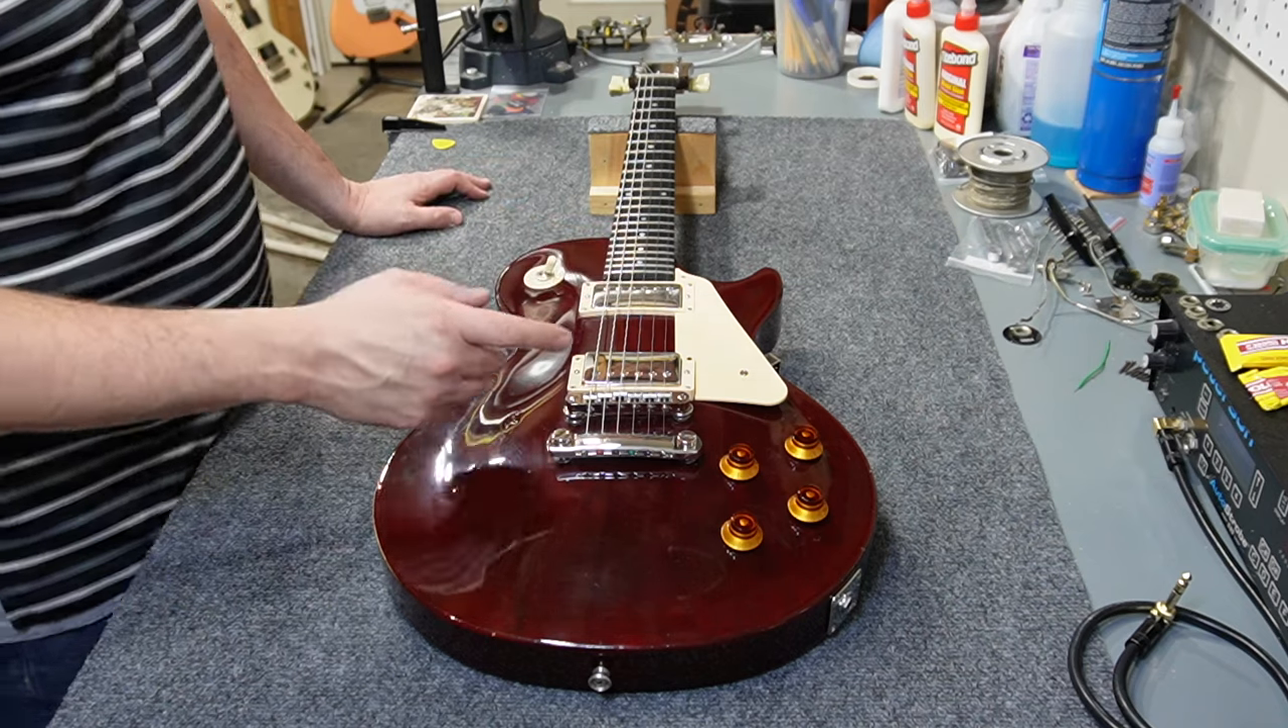I've got the knobs on i've got the pickguard on got the strings in place set the action.